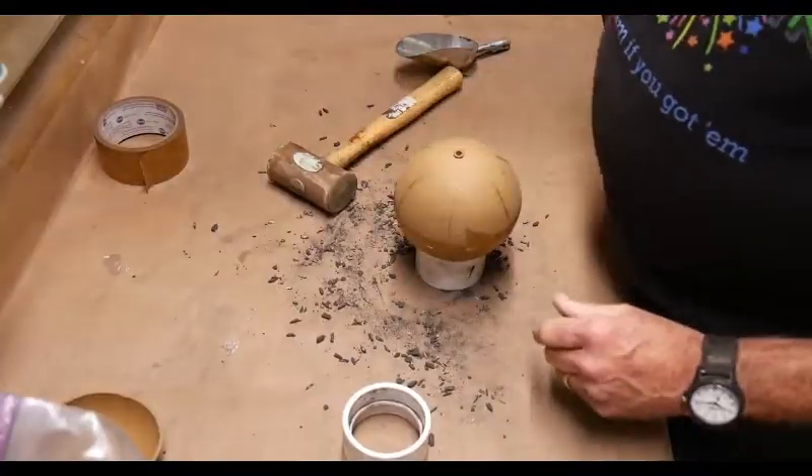Okay, so there's our shell put together.